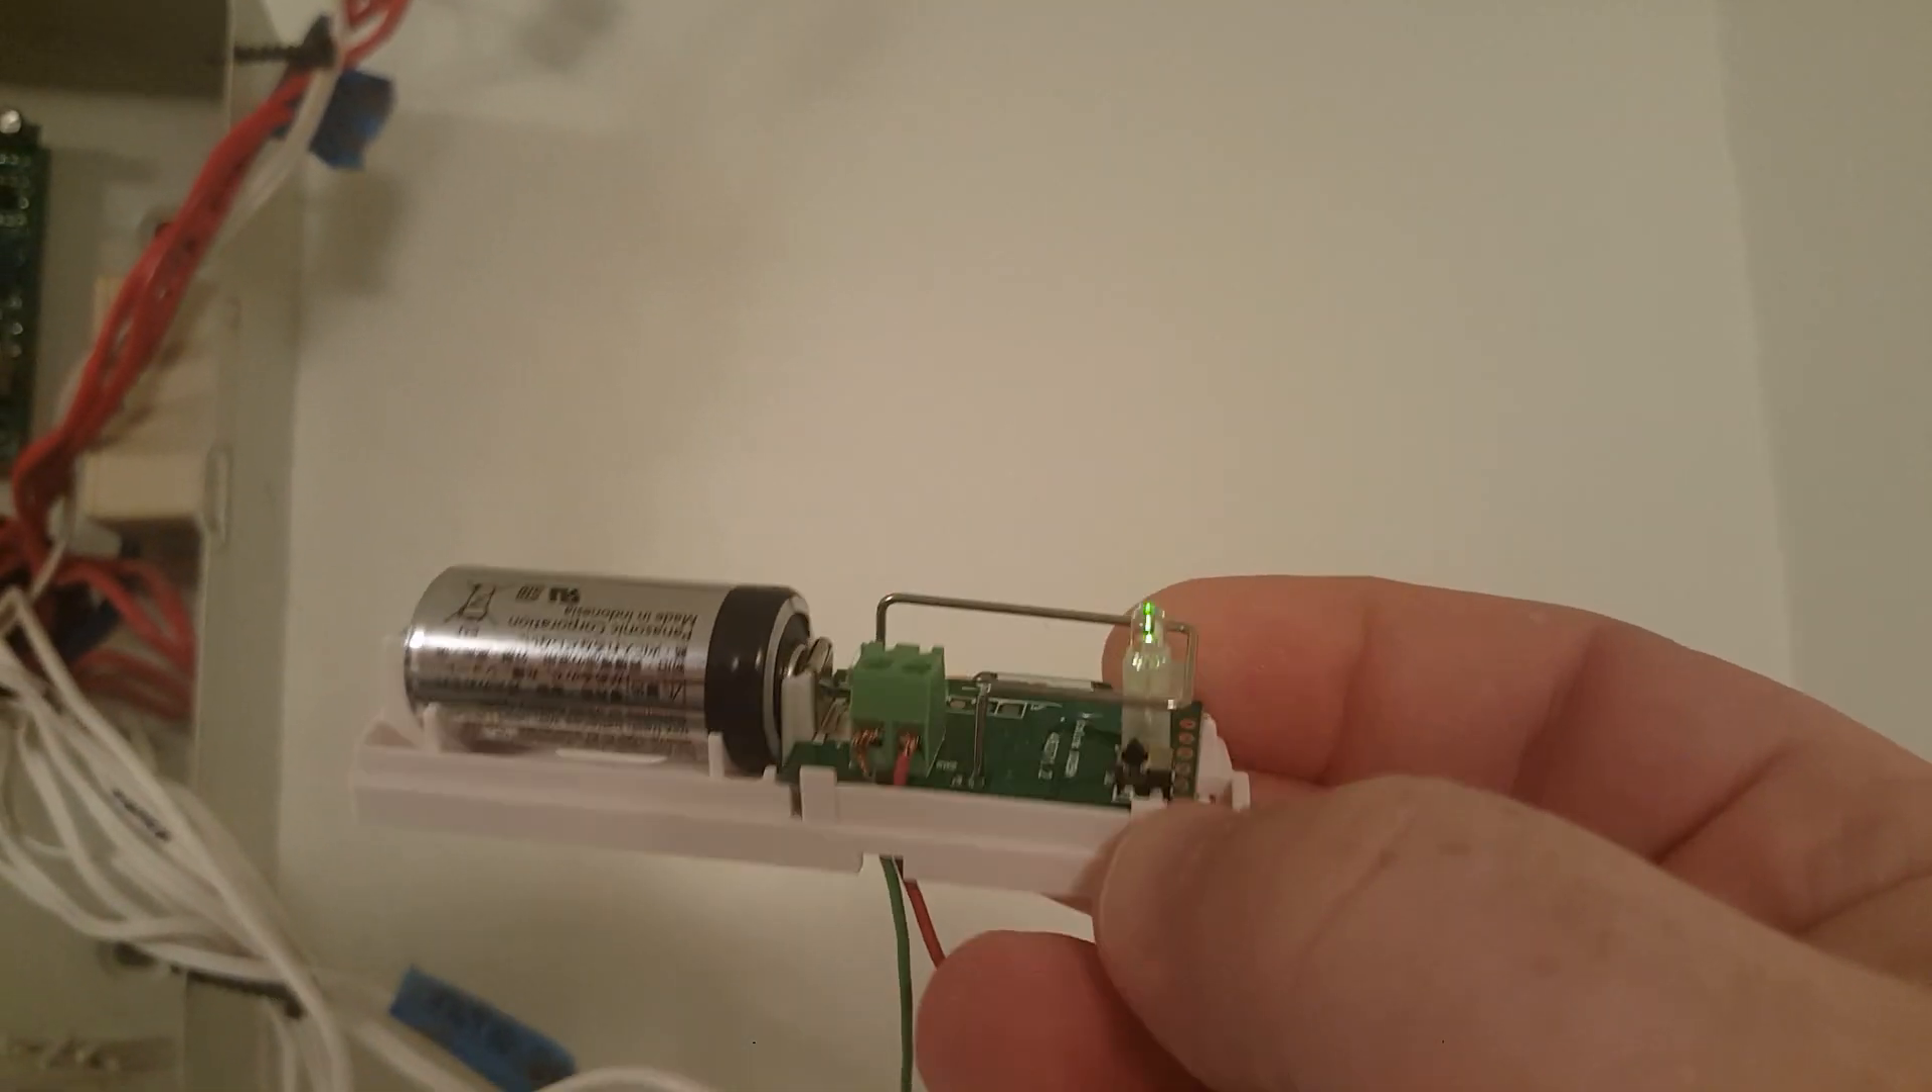So here's the sensor with the top removed.